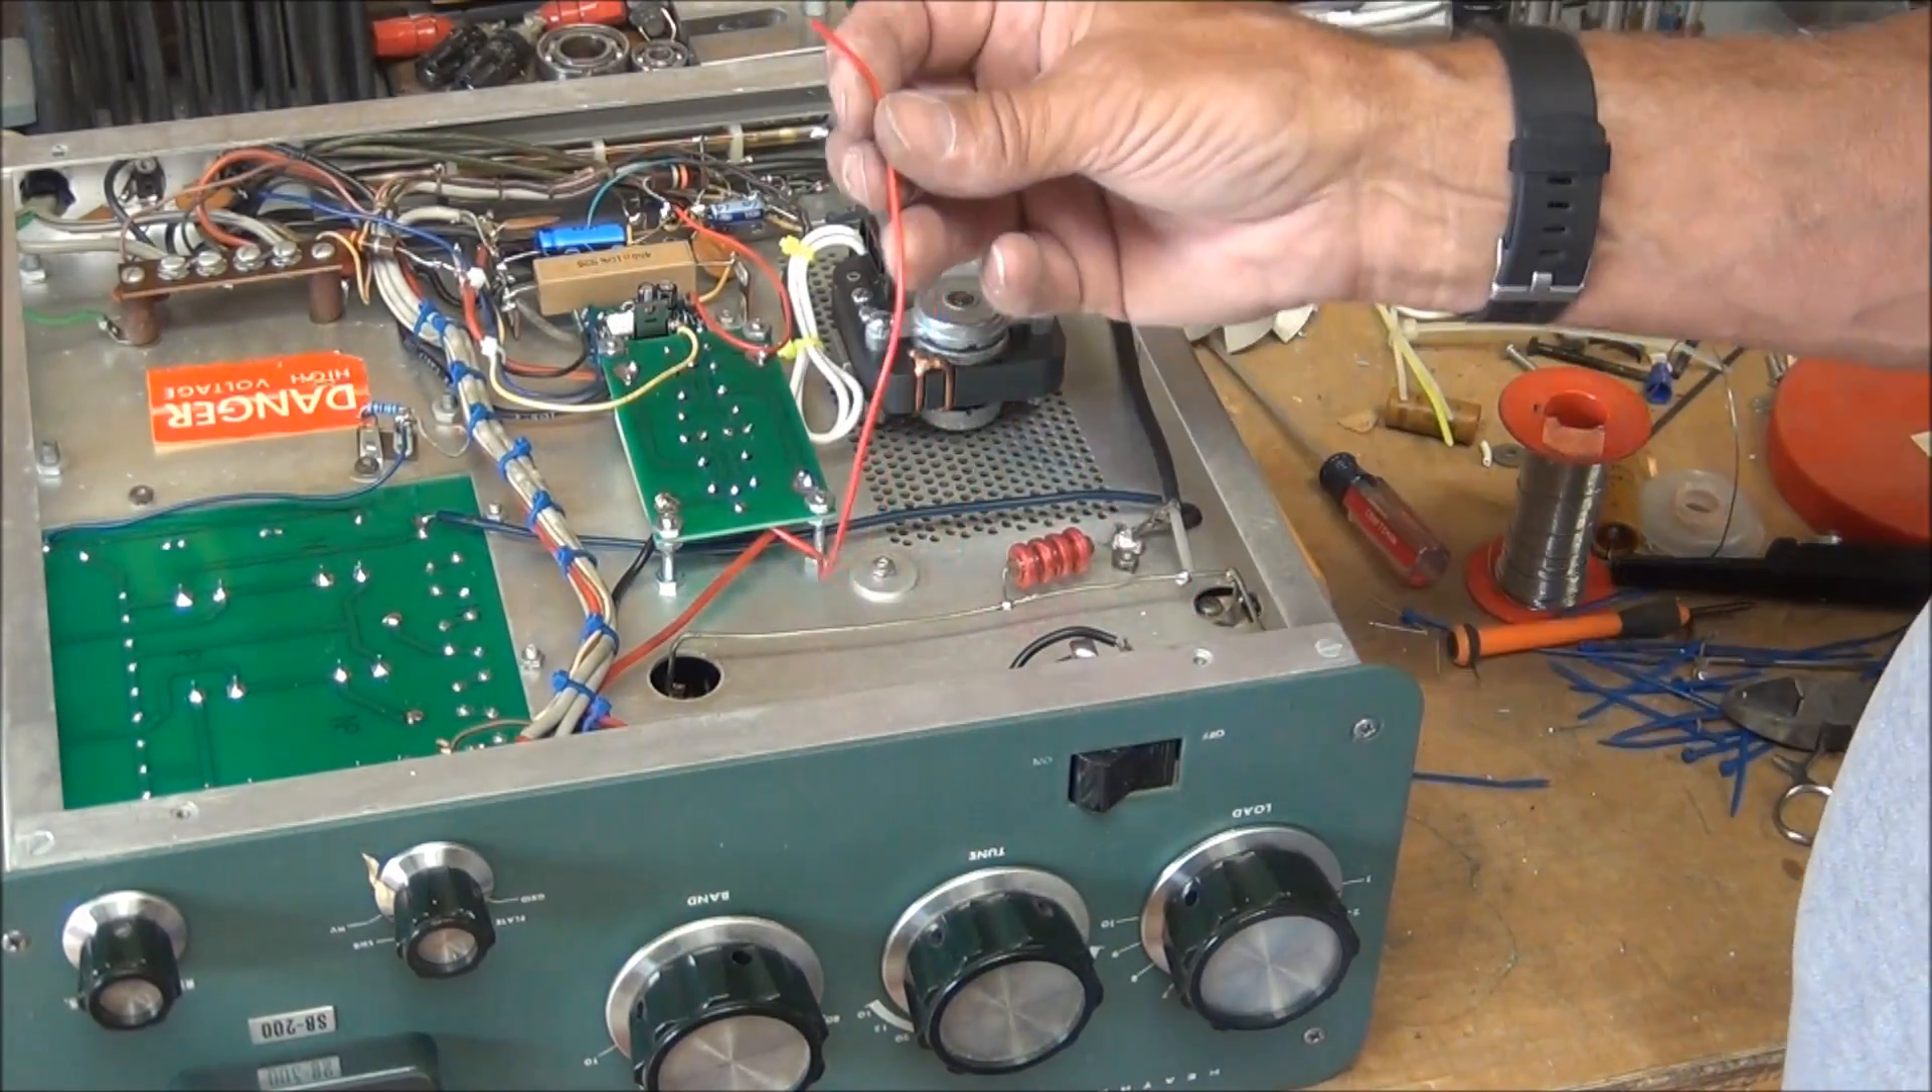Okay the only thing left is this wire to get hooked up this red wire.